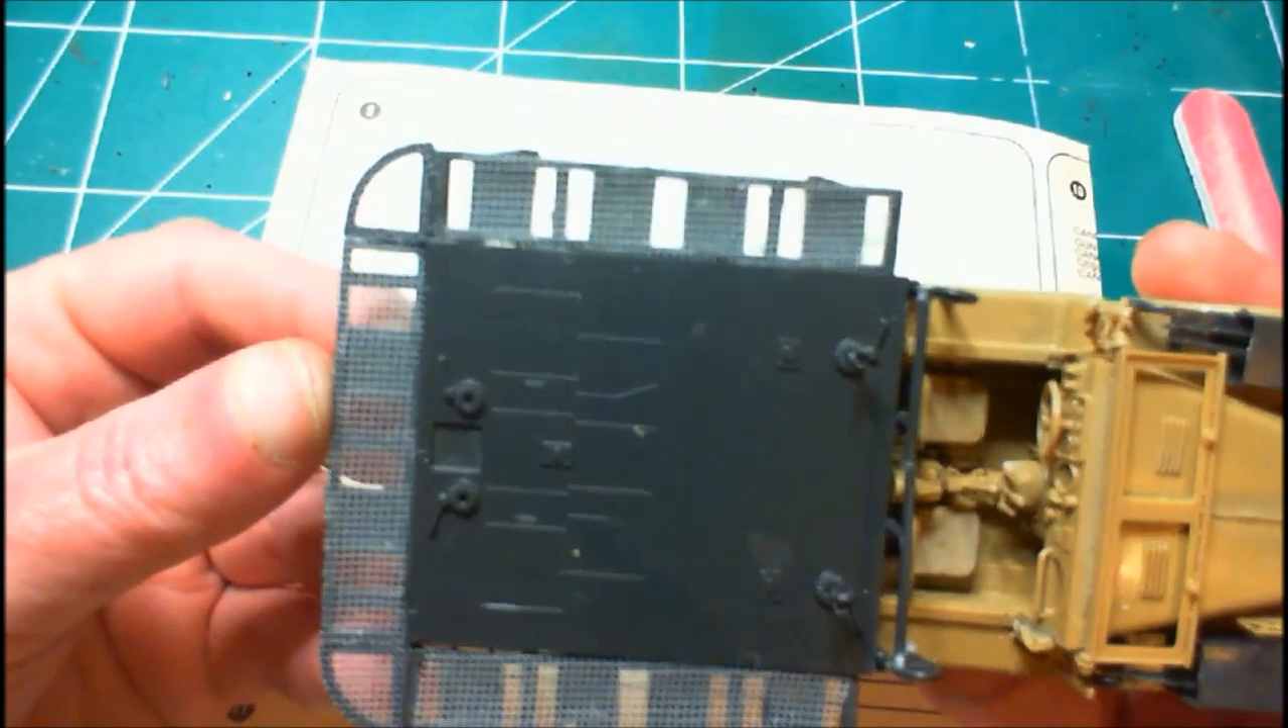The mesh is on.